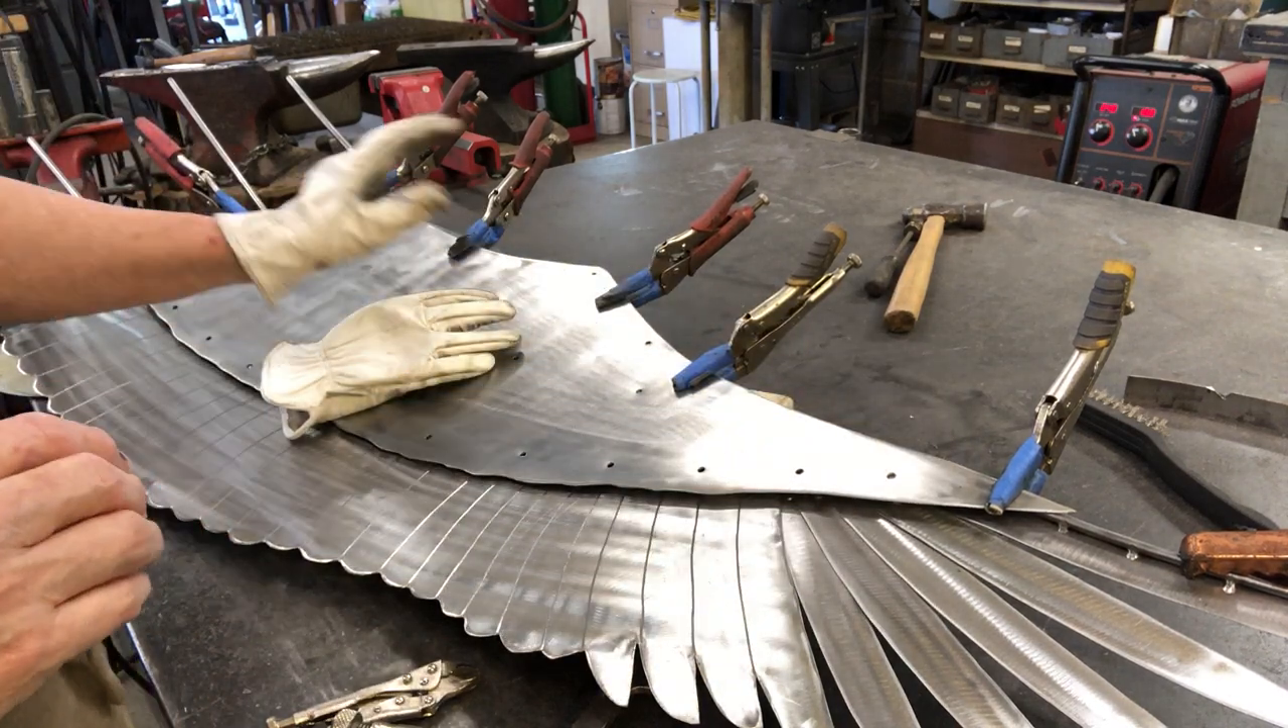So I have my wing piece in place with all my vice grips.